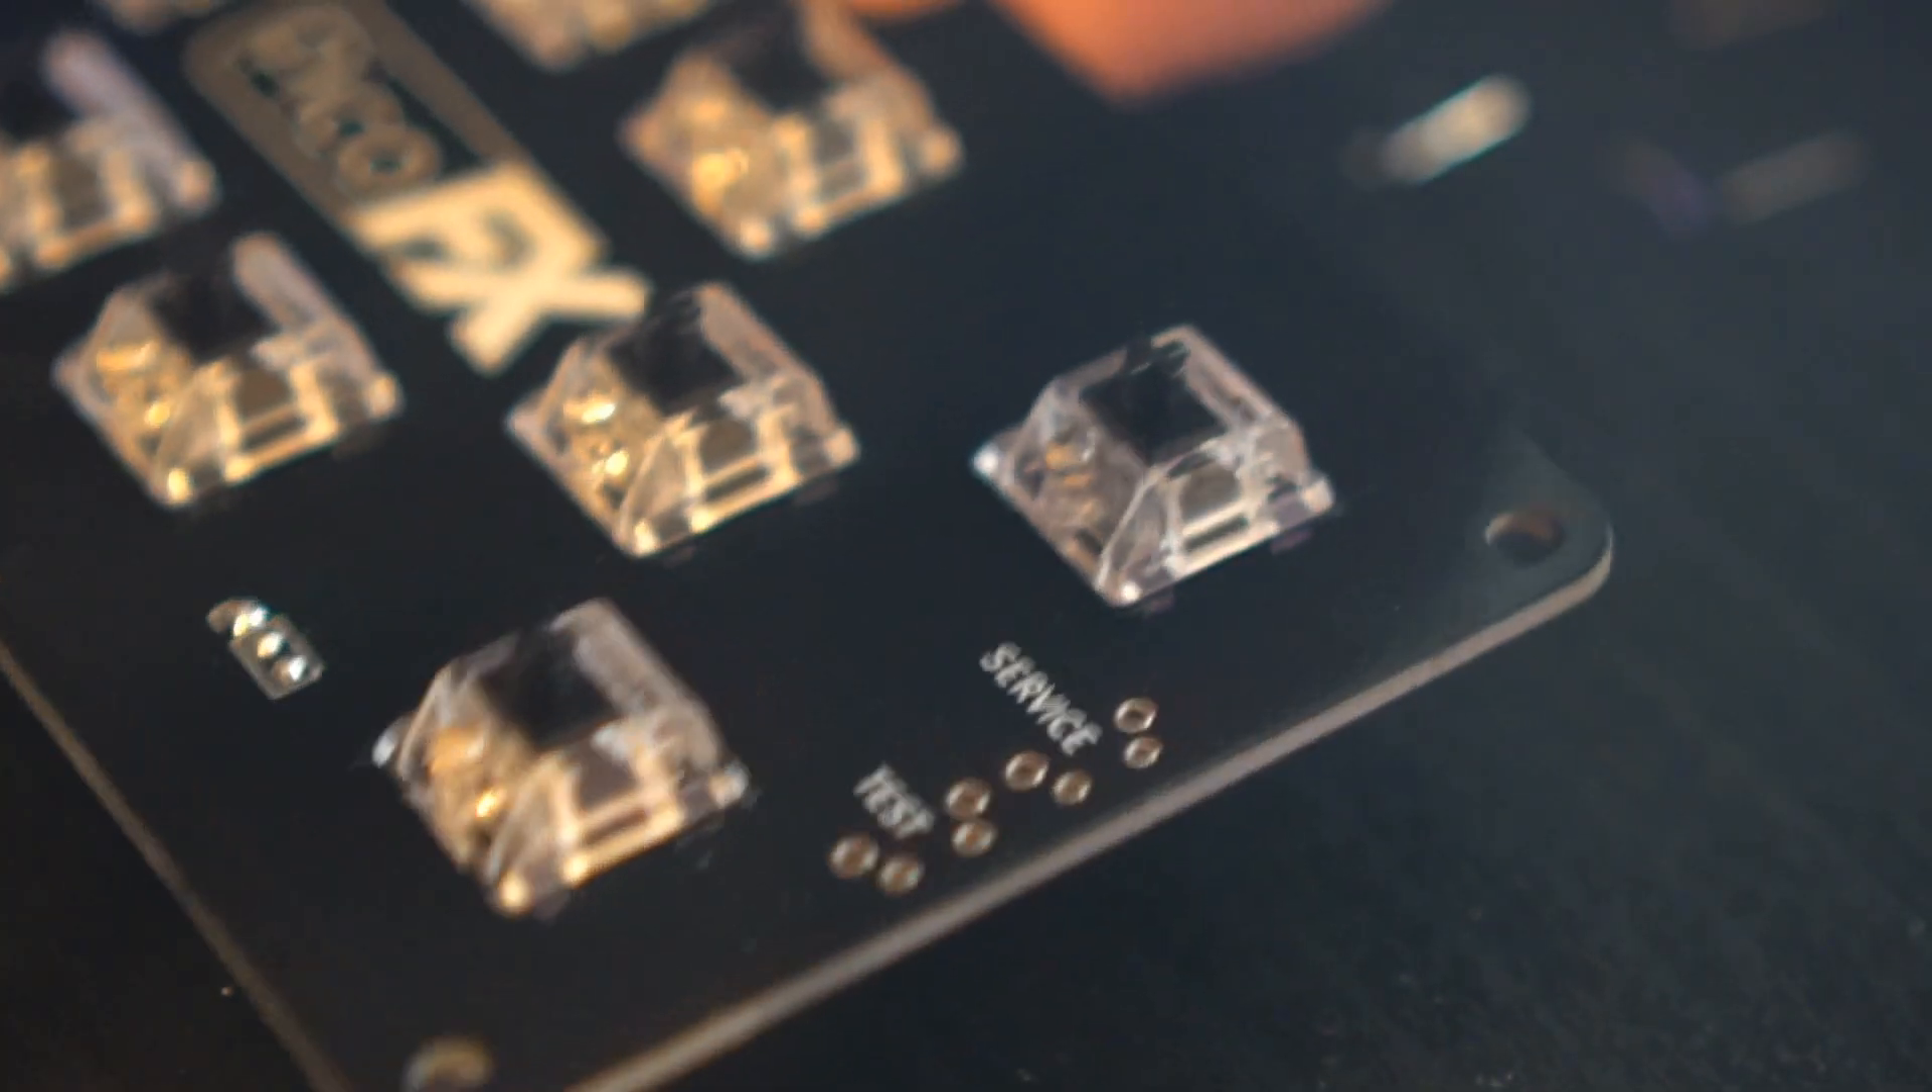All that's left to do in this step is to solder in the test and service buttons.